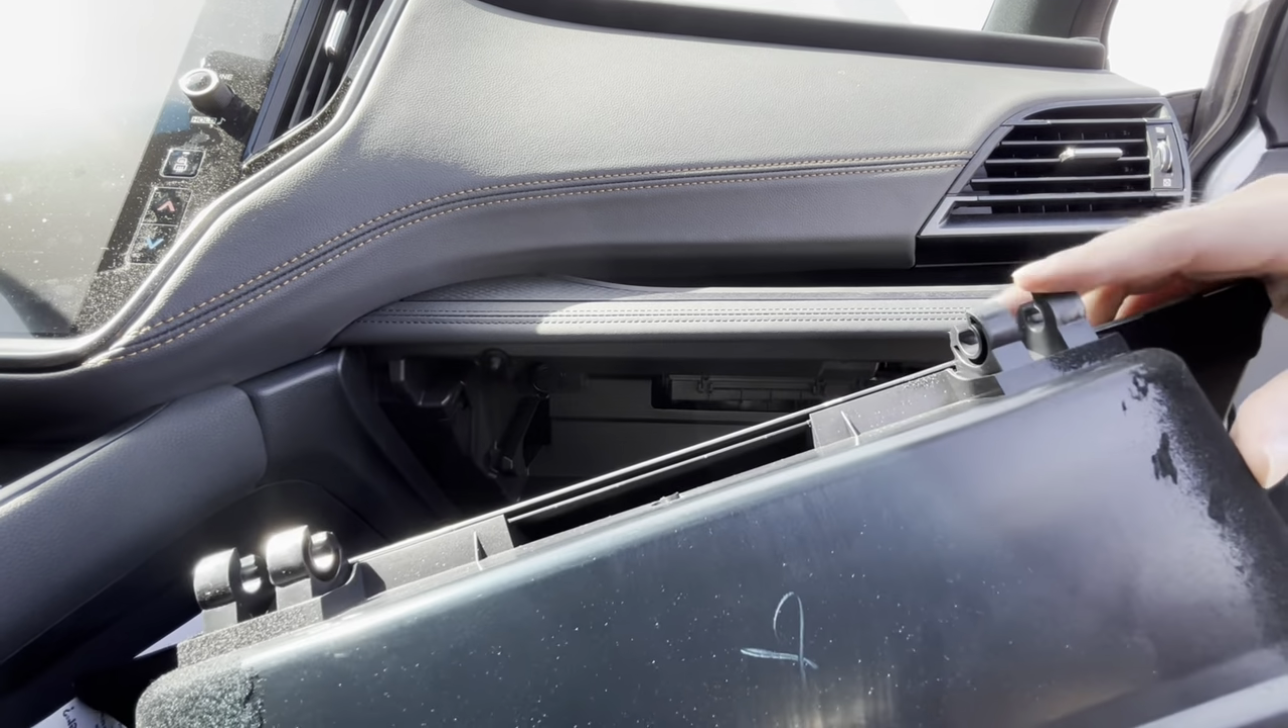I just have to put the glove box back on the same way you took it off.